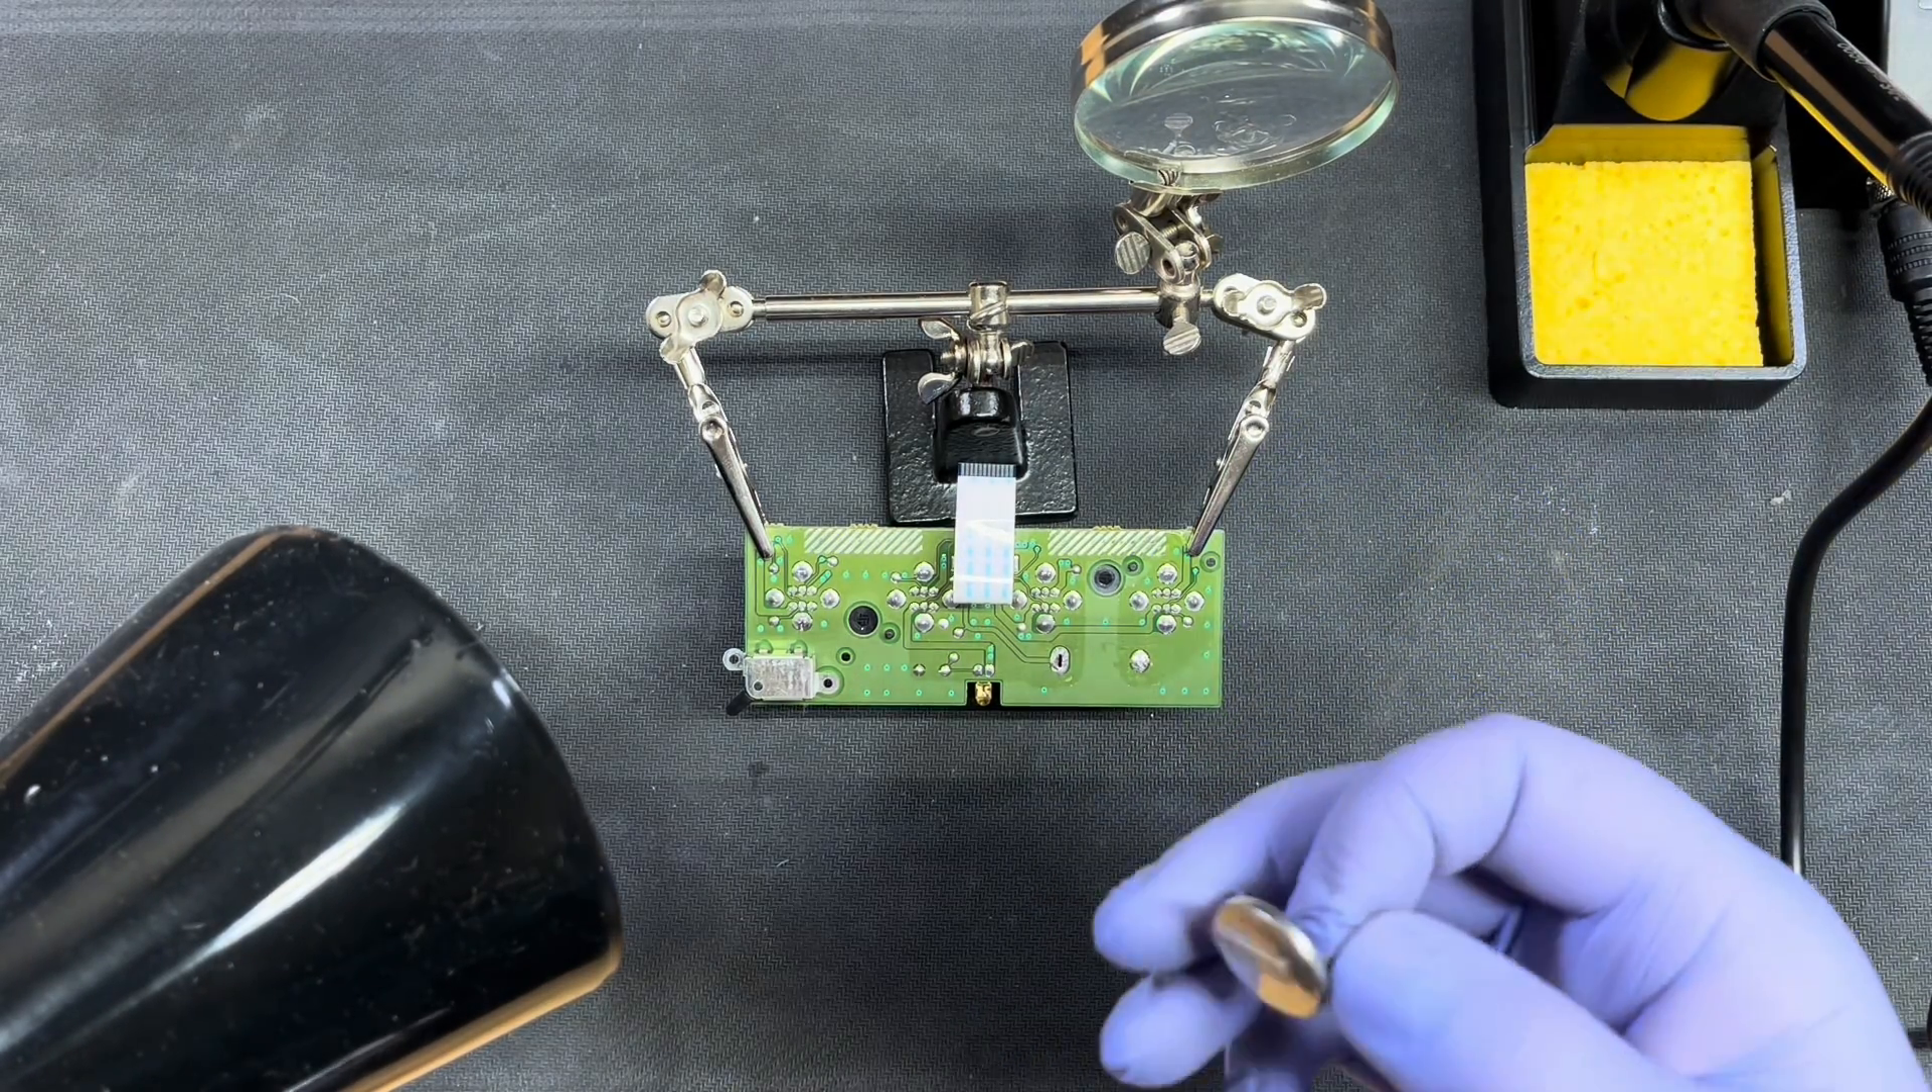All right, I don't know if you heard that, but the battery is out.